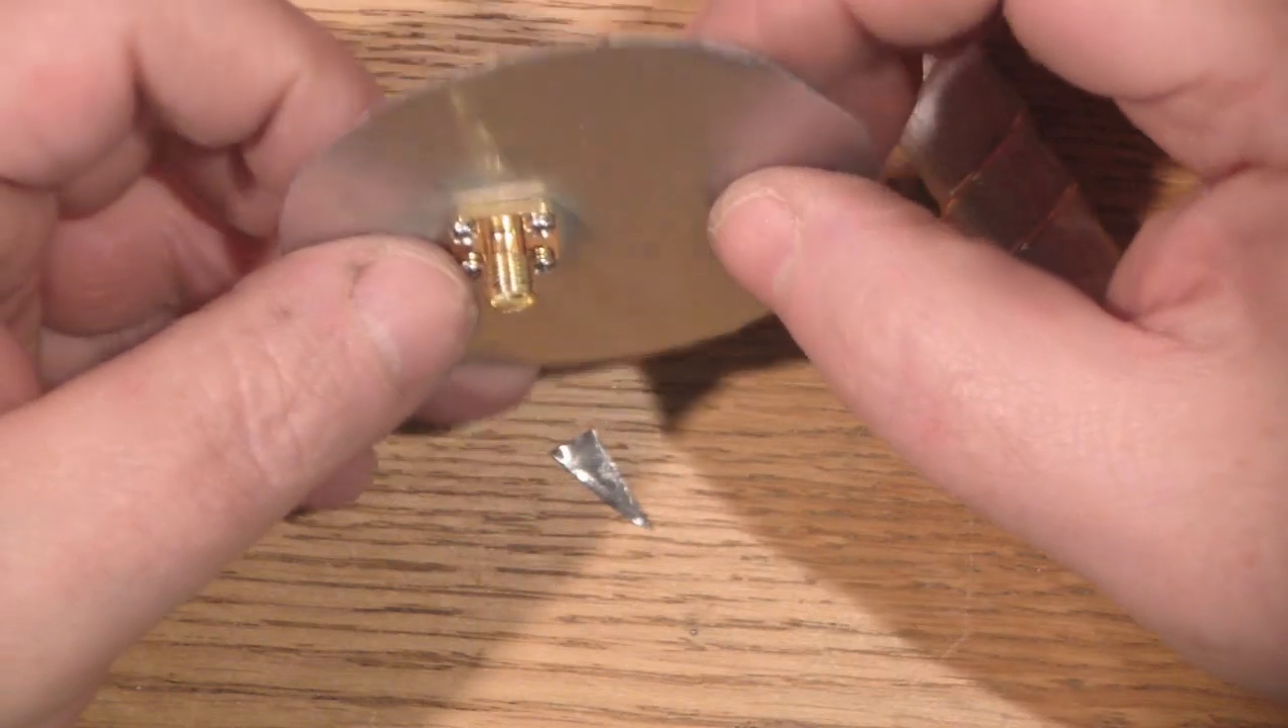The panel mount is now in place and held in there by the actual screws and nuts.